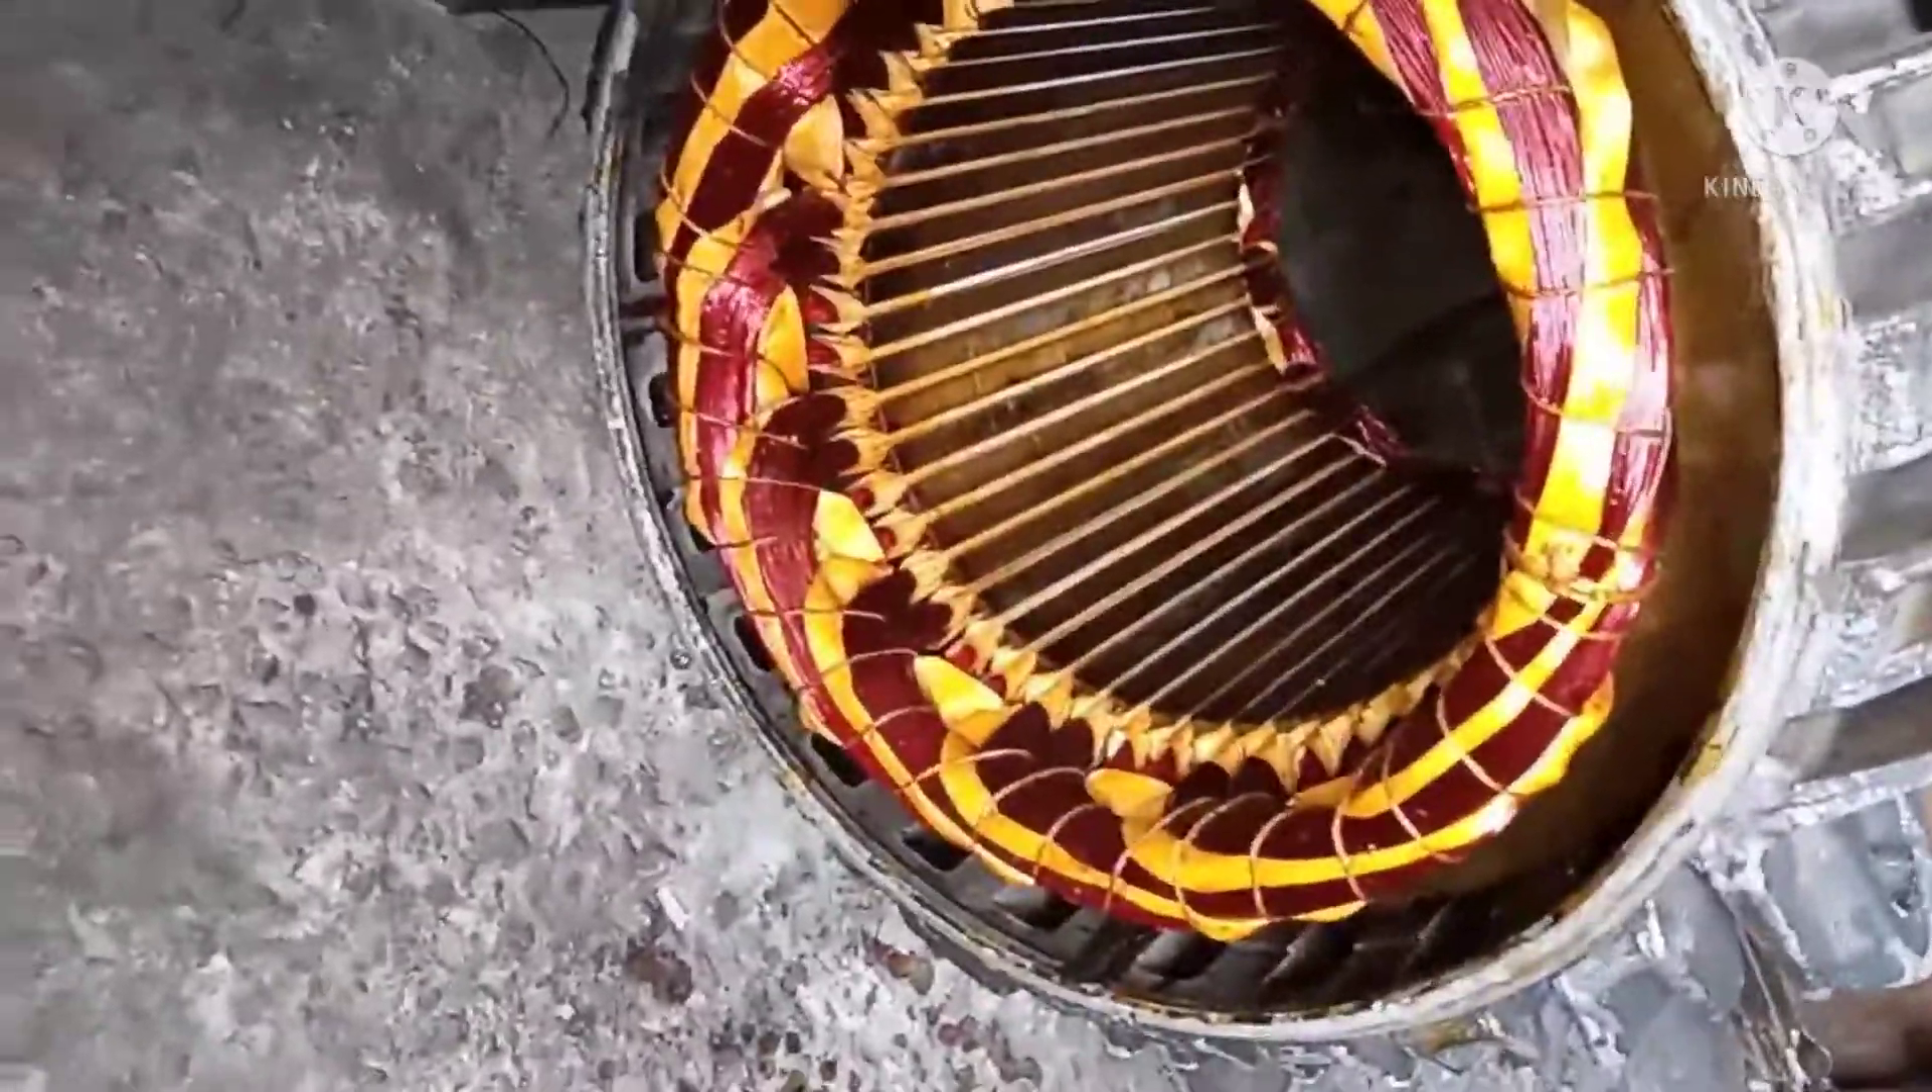یہ موٹر ہمارے وینڈ ہو چکے یہ مکمل ہو چکے۔